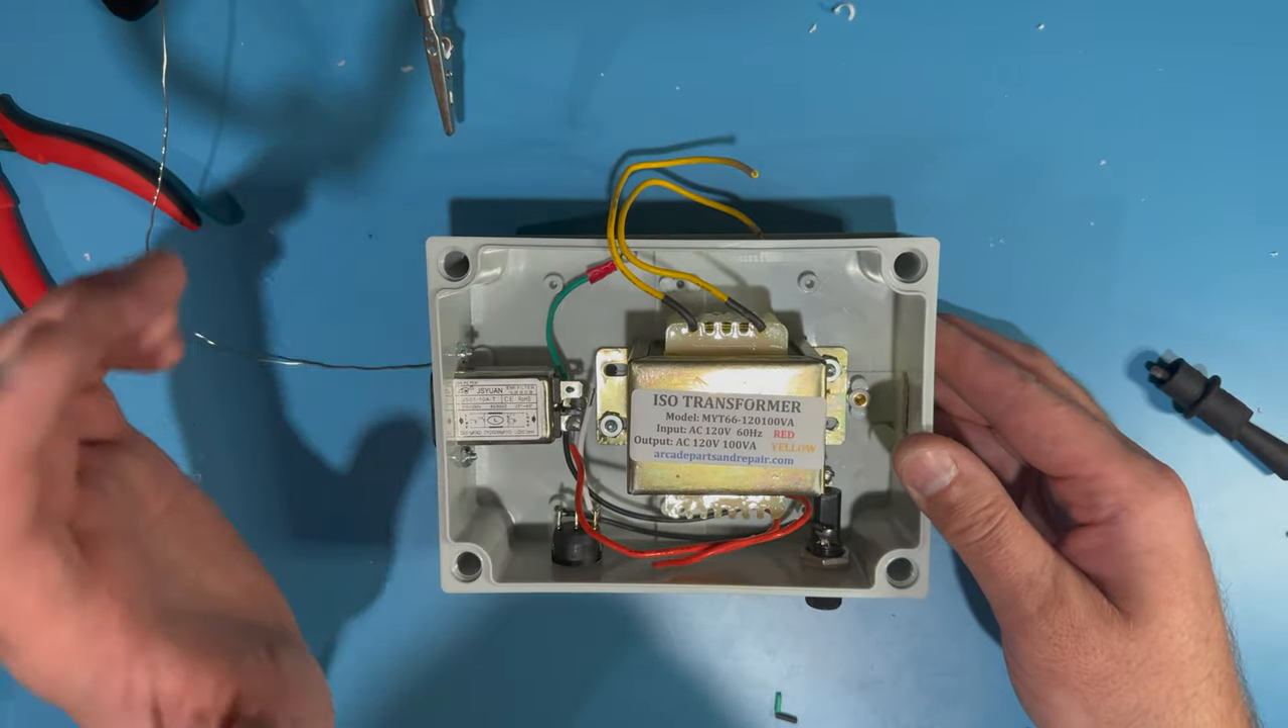I have temporarily mounted the isolation transformer into the junction box with just two of the bolts in place.